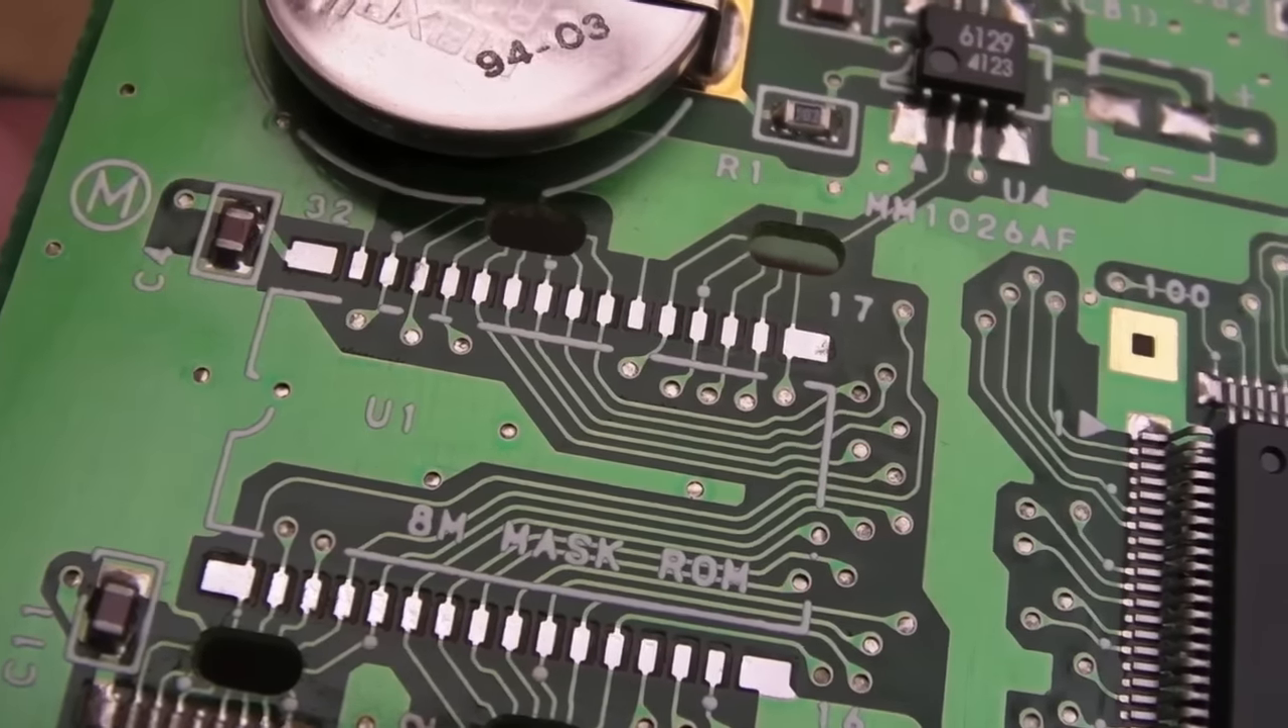So there you go, you can see I've got the chip off.